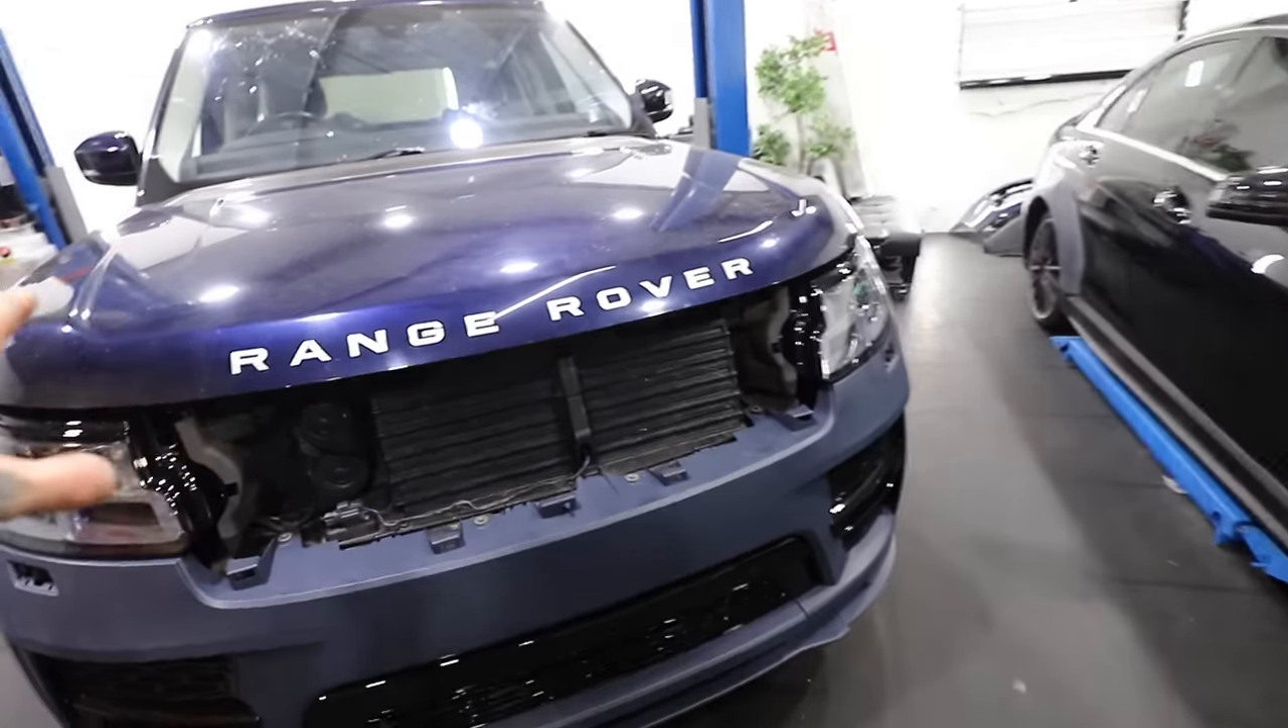Okay so we're missing a few parts quite obviously there is a grill which is missing.